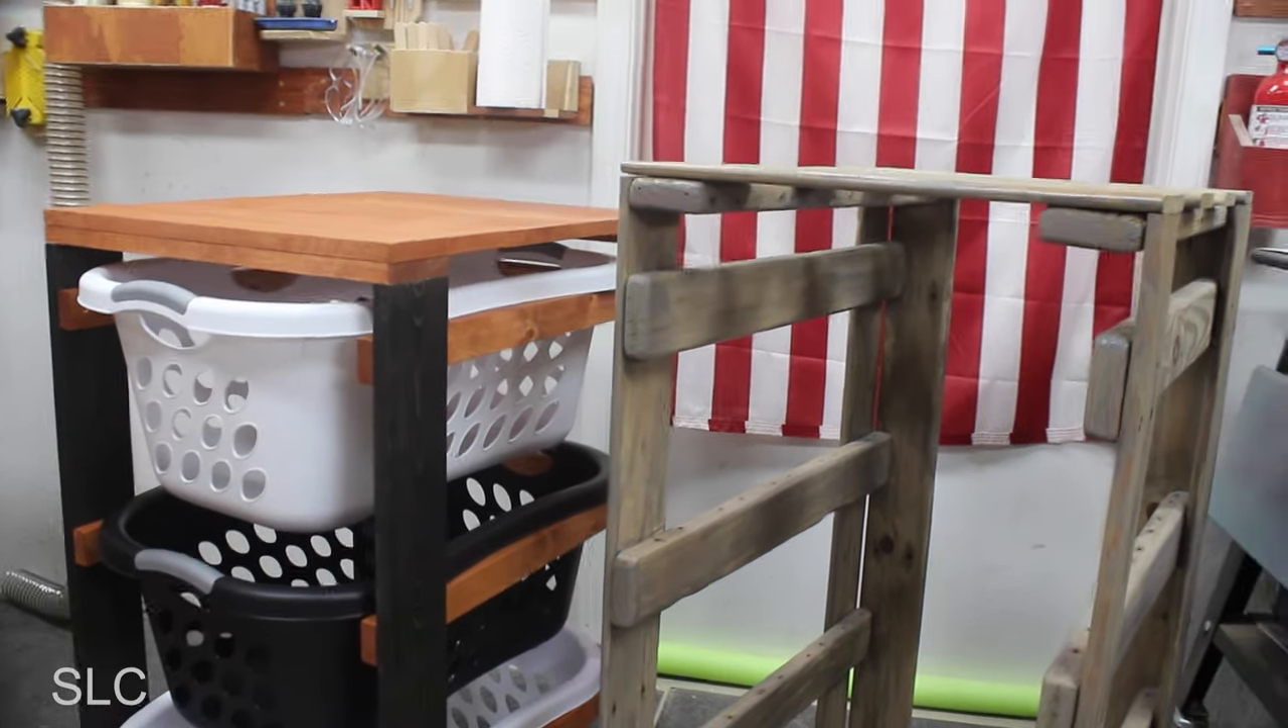The baskets fit in there nicely with just a little bit of room in between each. Just enough to get them in and out. Now, if you notice here, they do stick out just a little bit in the front. But that's okay, because that allows for us to easily grab them. But they sit nice and level on those rails.